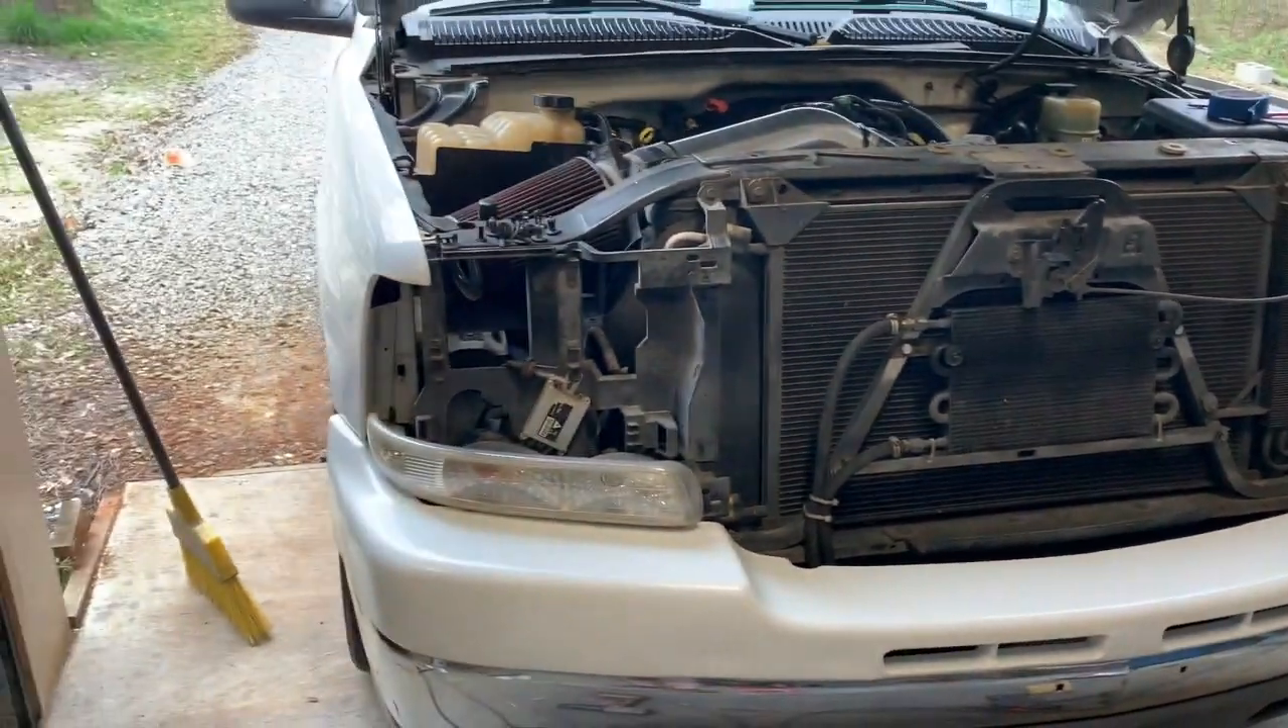So all we got left to do is now to finish reinstalling the grill and then put the headlights on and the top cap and this swap will be completed.